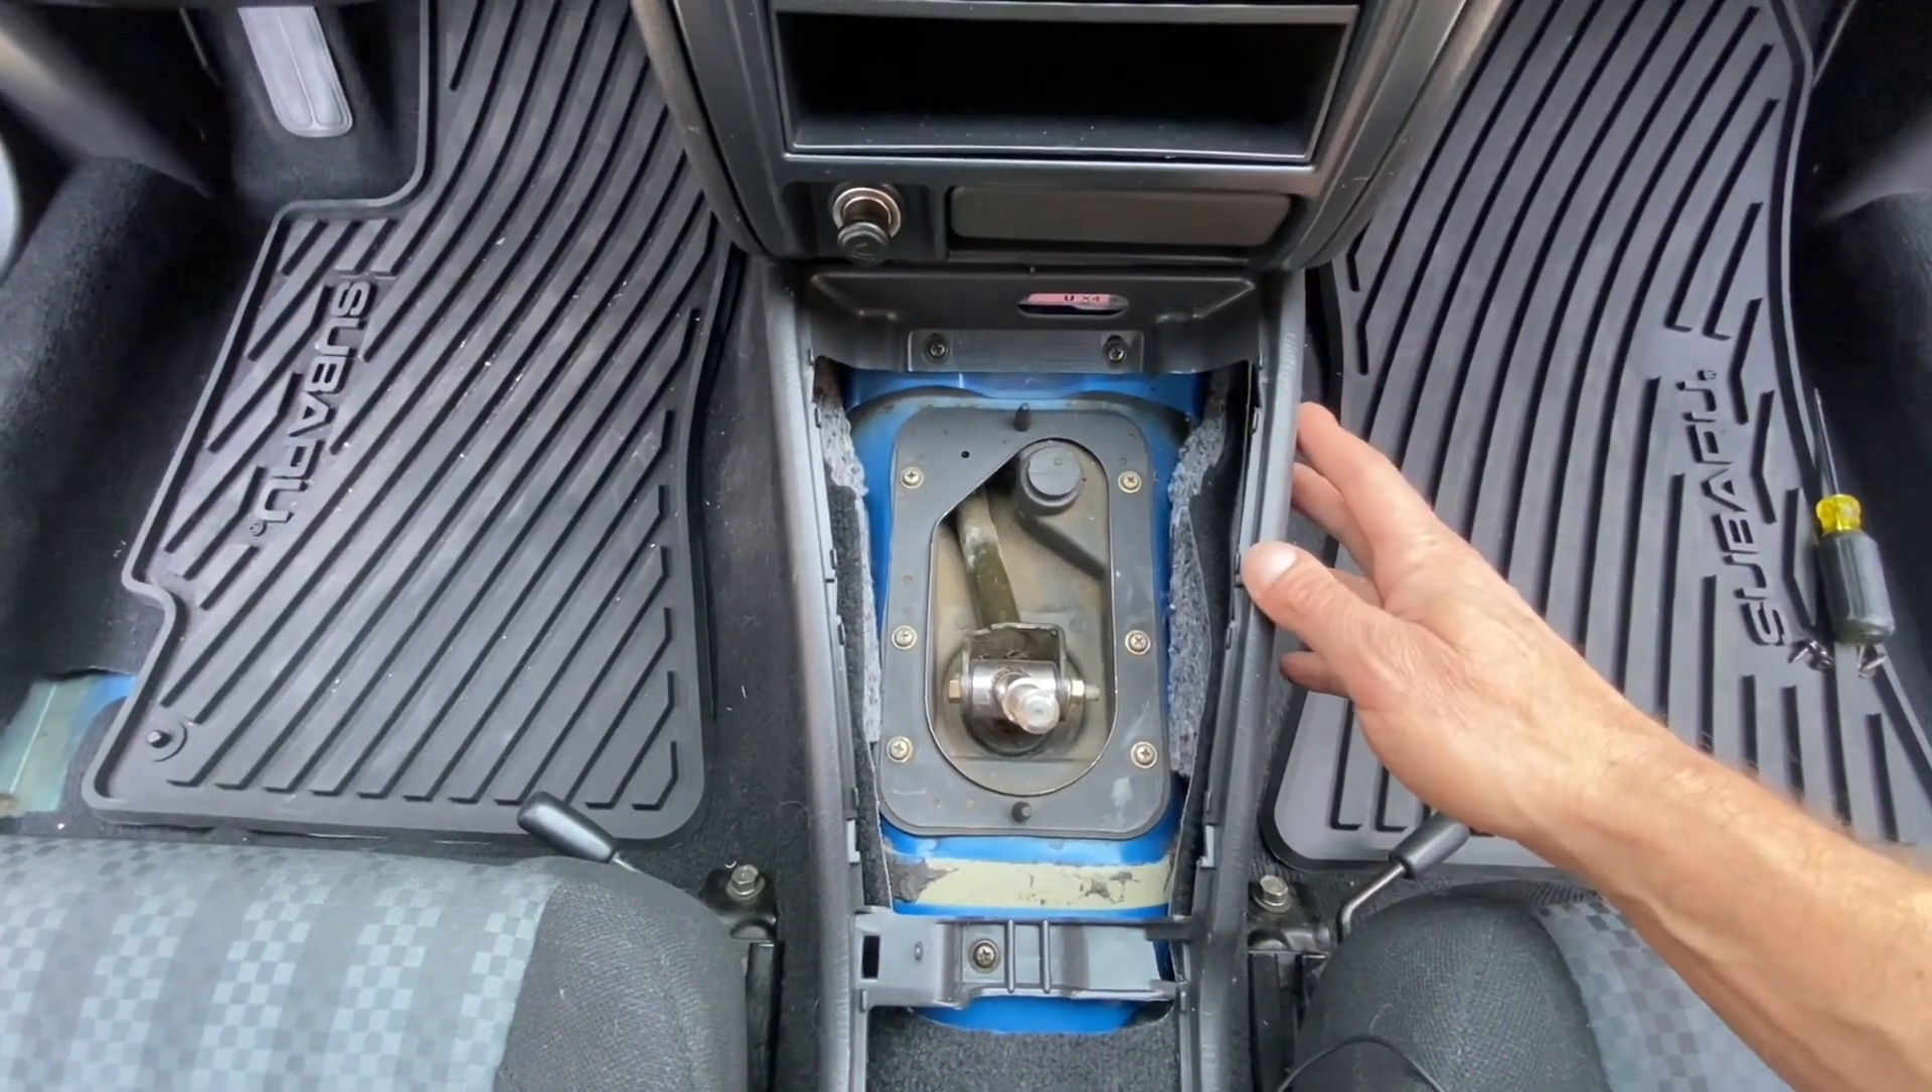Now that I have that shifter surround removed, you can actually access this entire shifter assembly without removing the rest of the center console.